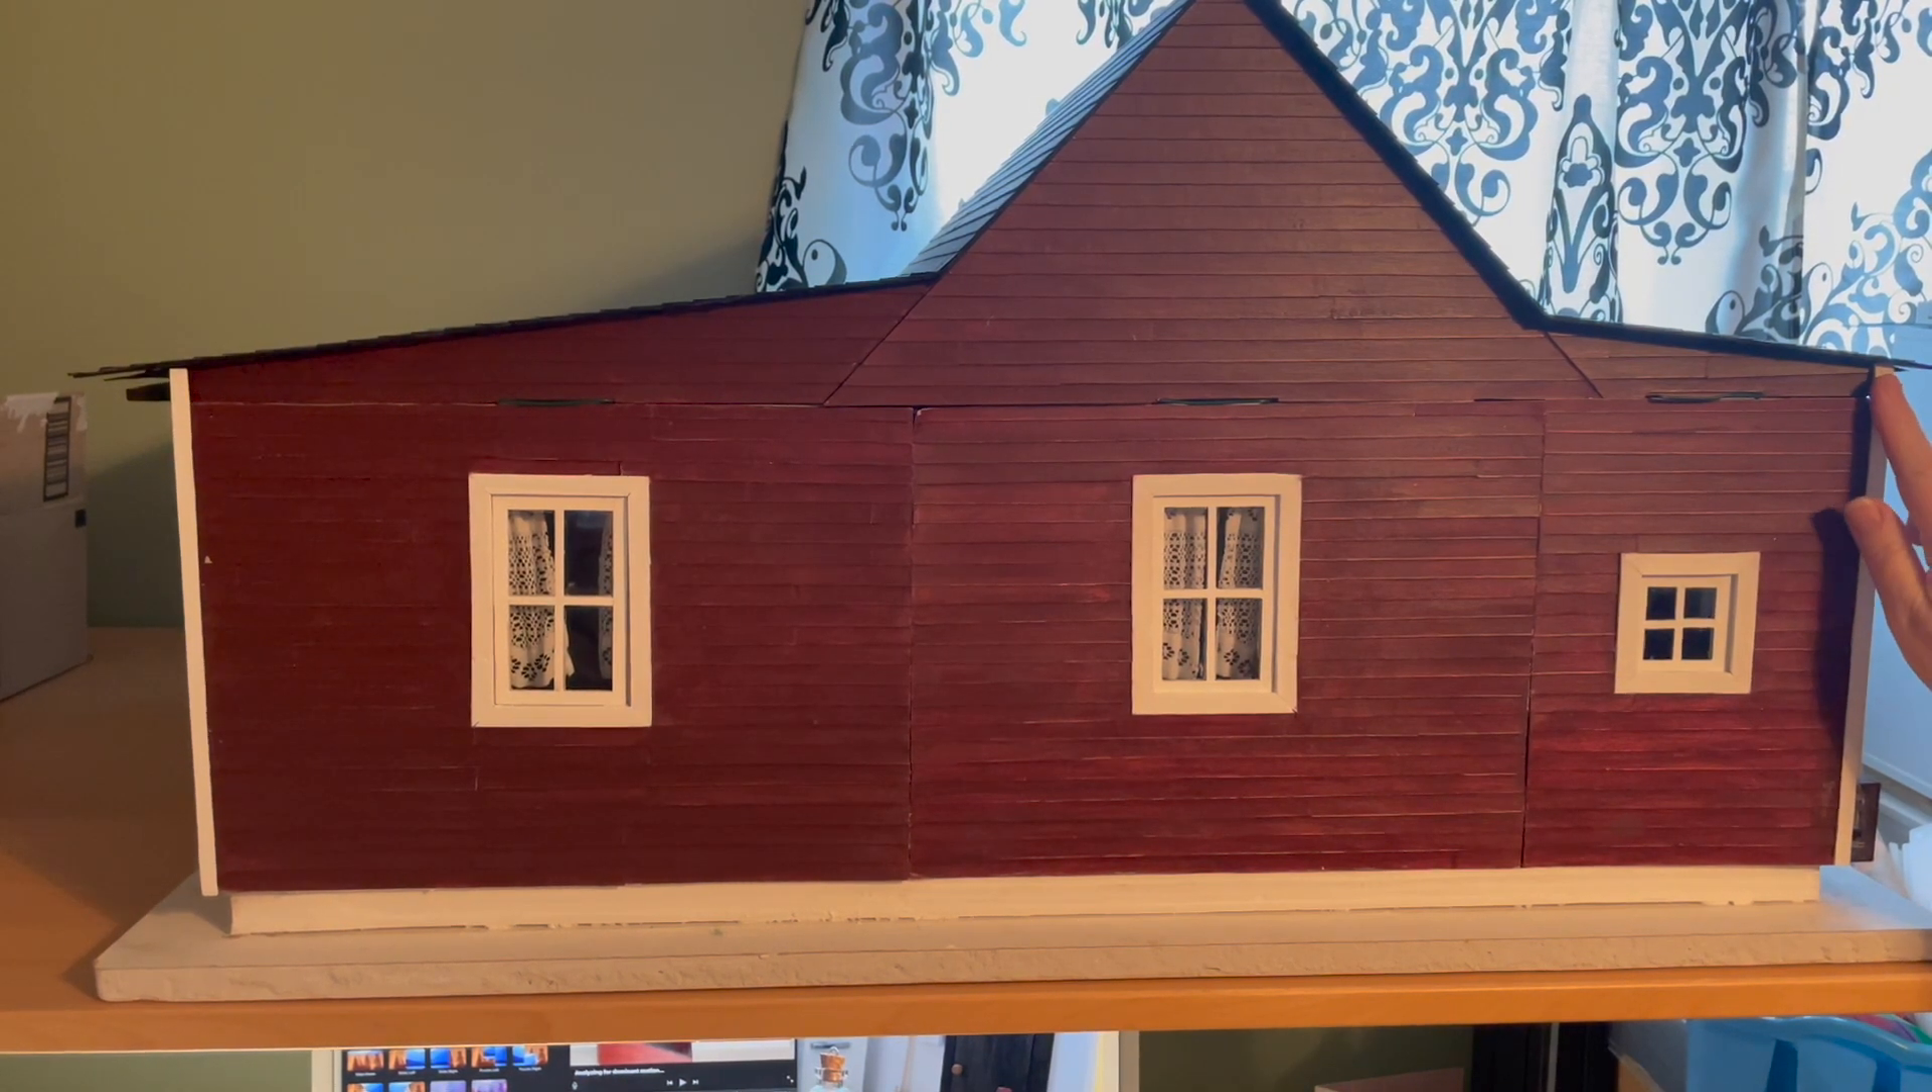So for all of the corners of the house, I've extended that trim all the way up to the top.